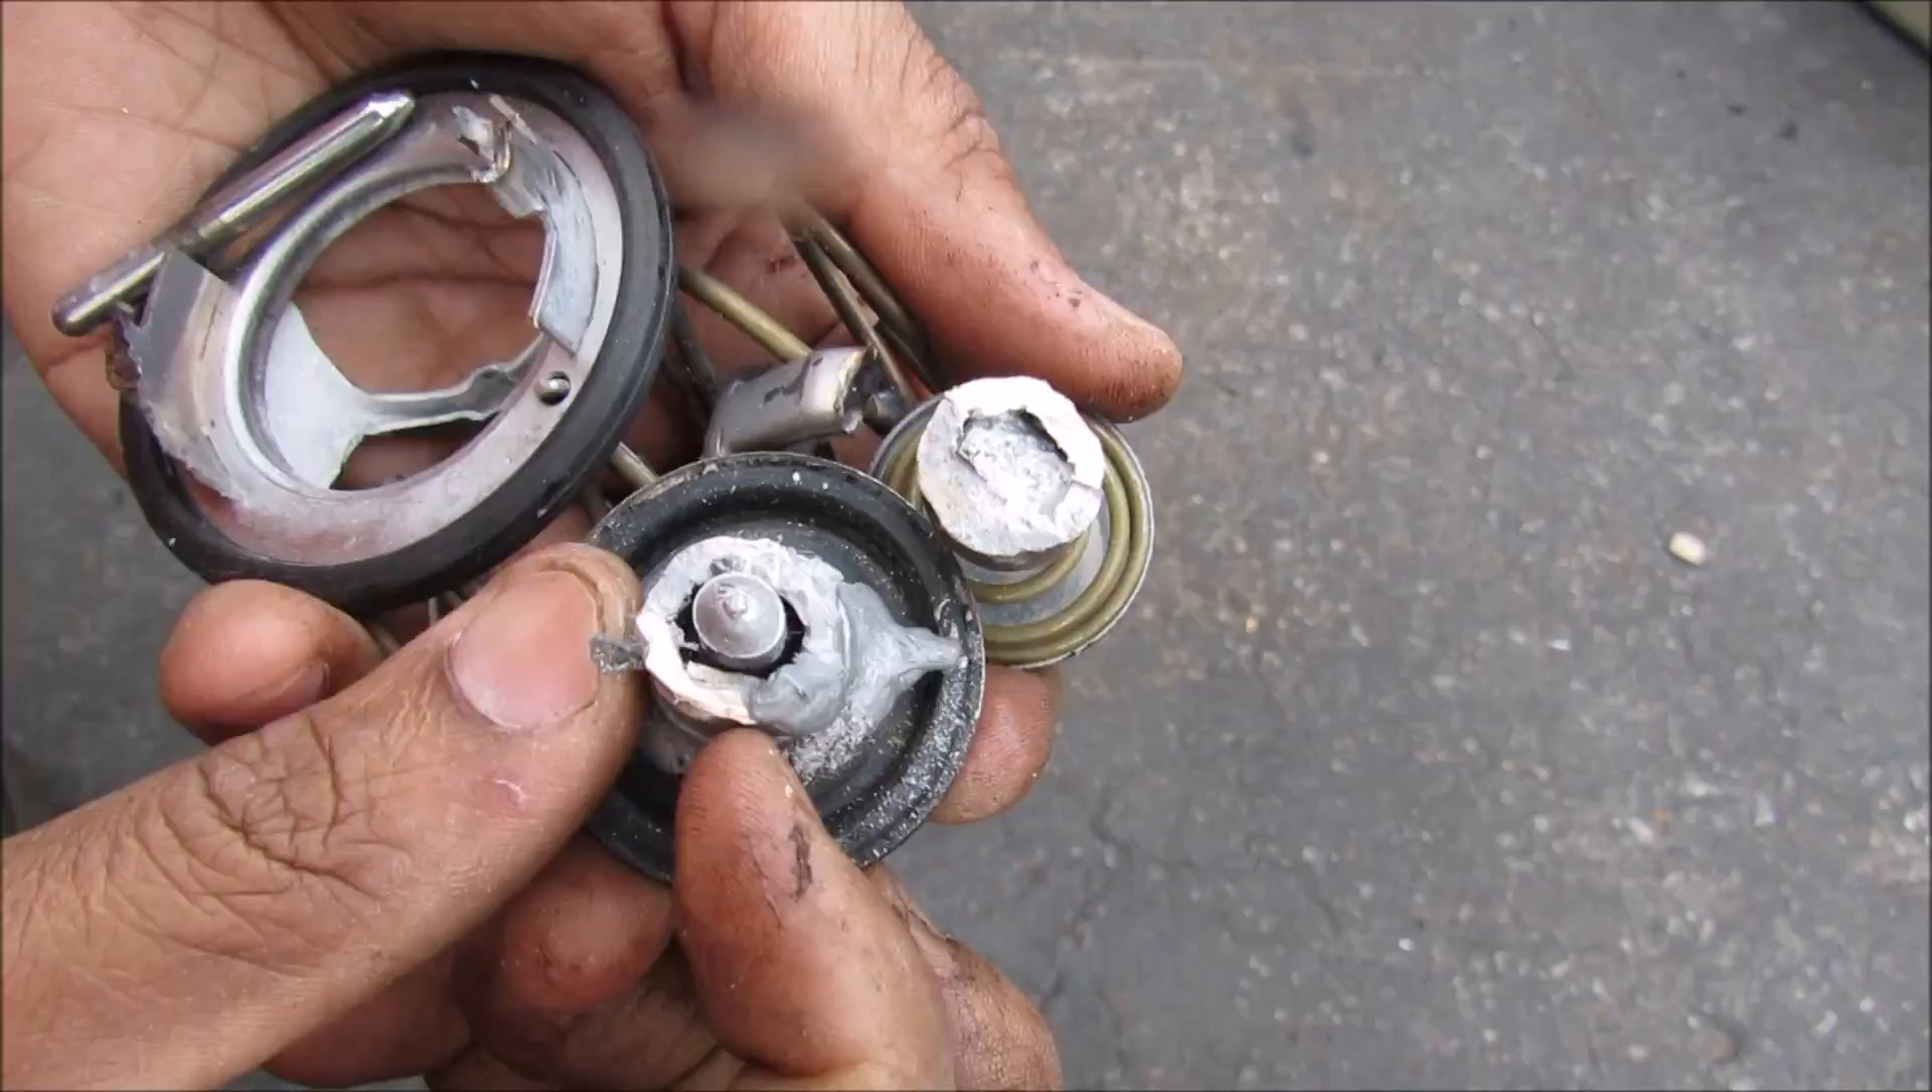Alright so I've opened up the thermostat.